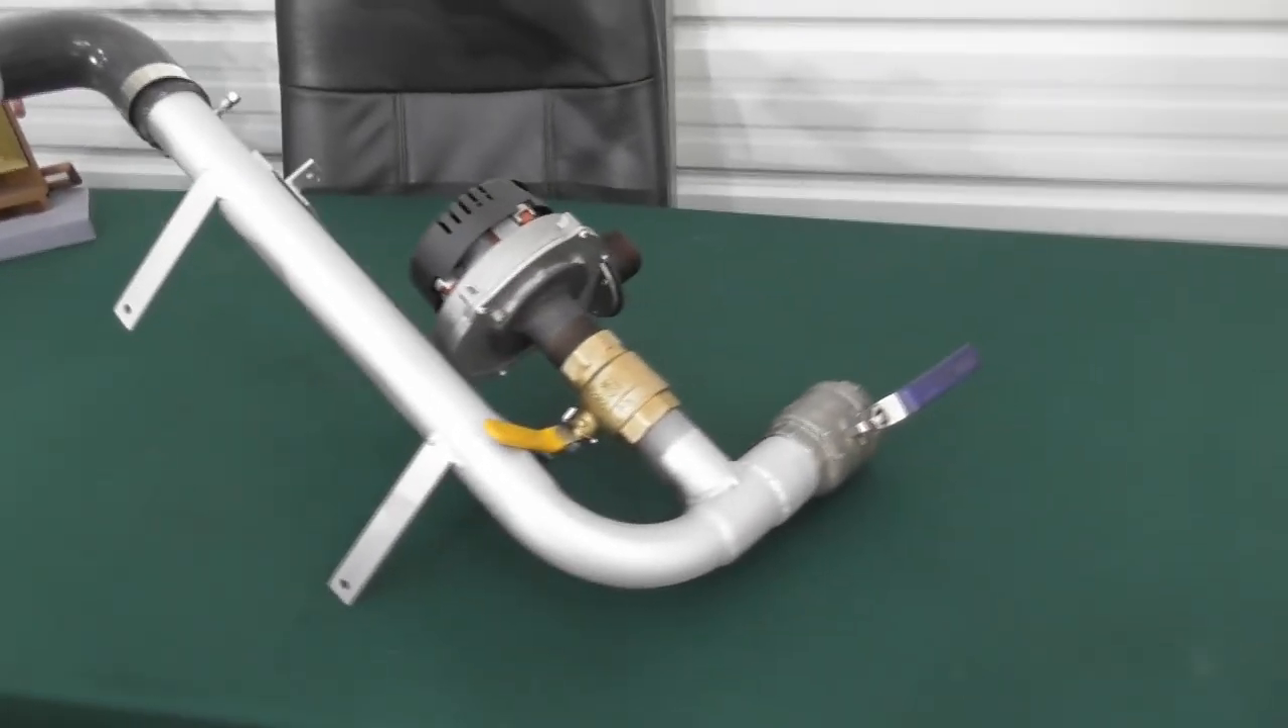So here we've got our final leak tested painted assembly and we've got the tabs support tabs on and we're starting the final assembly process.